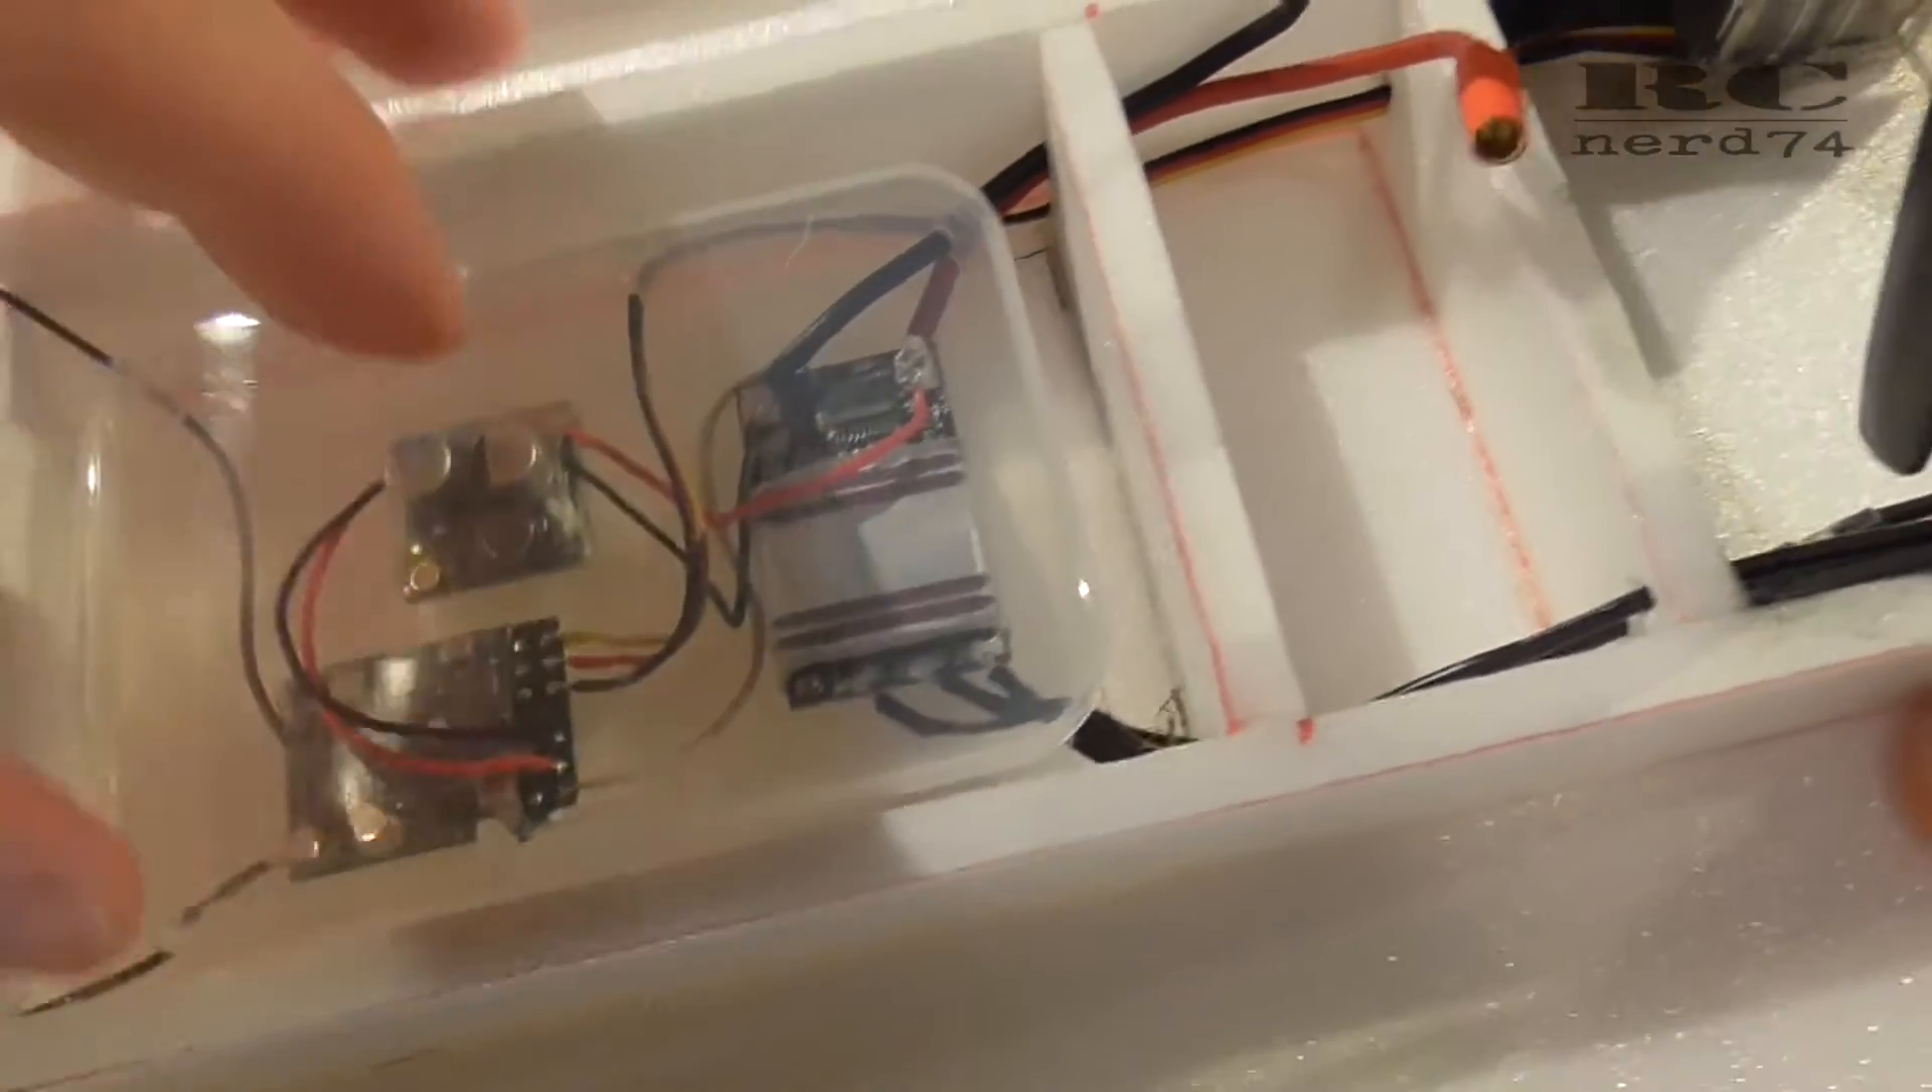All electronics are now installed into the plastic box.